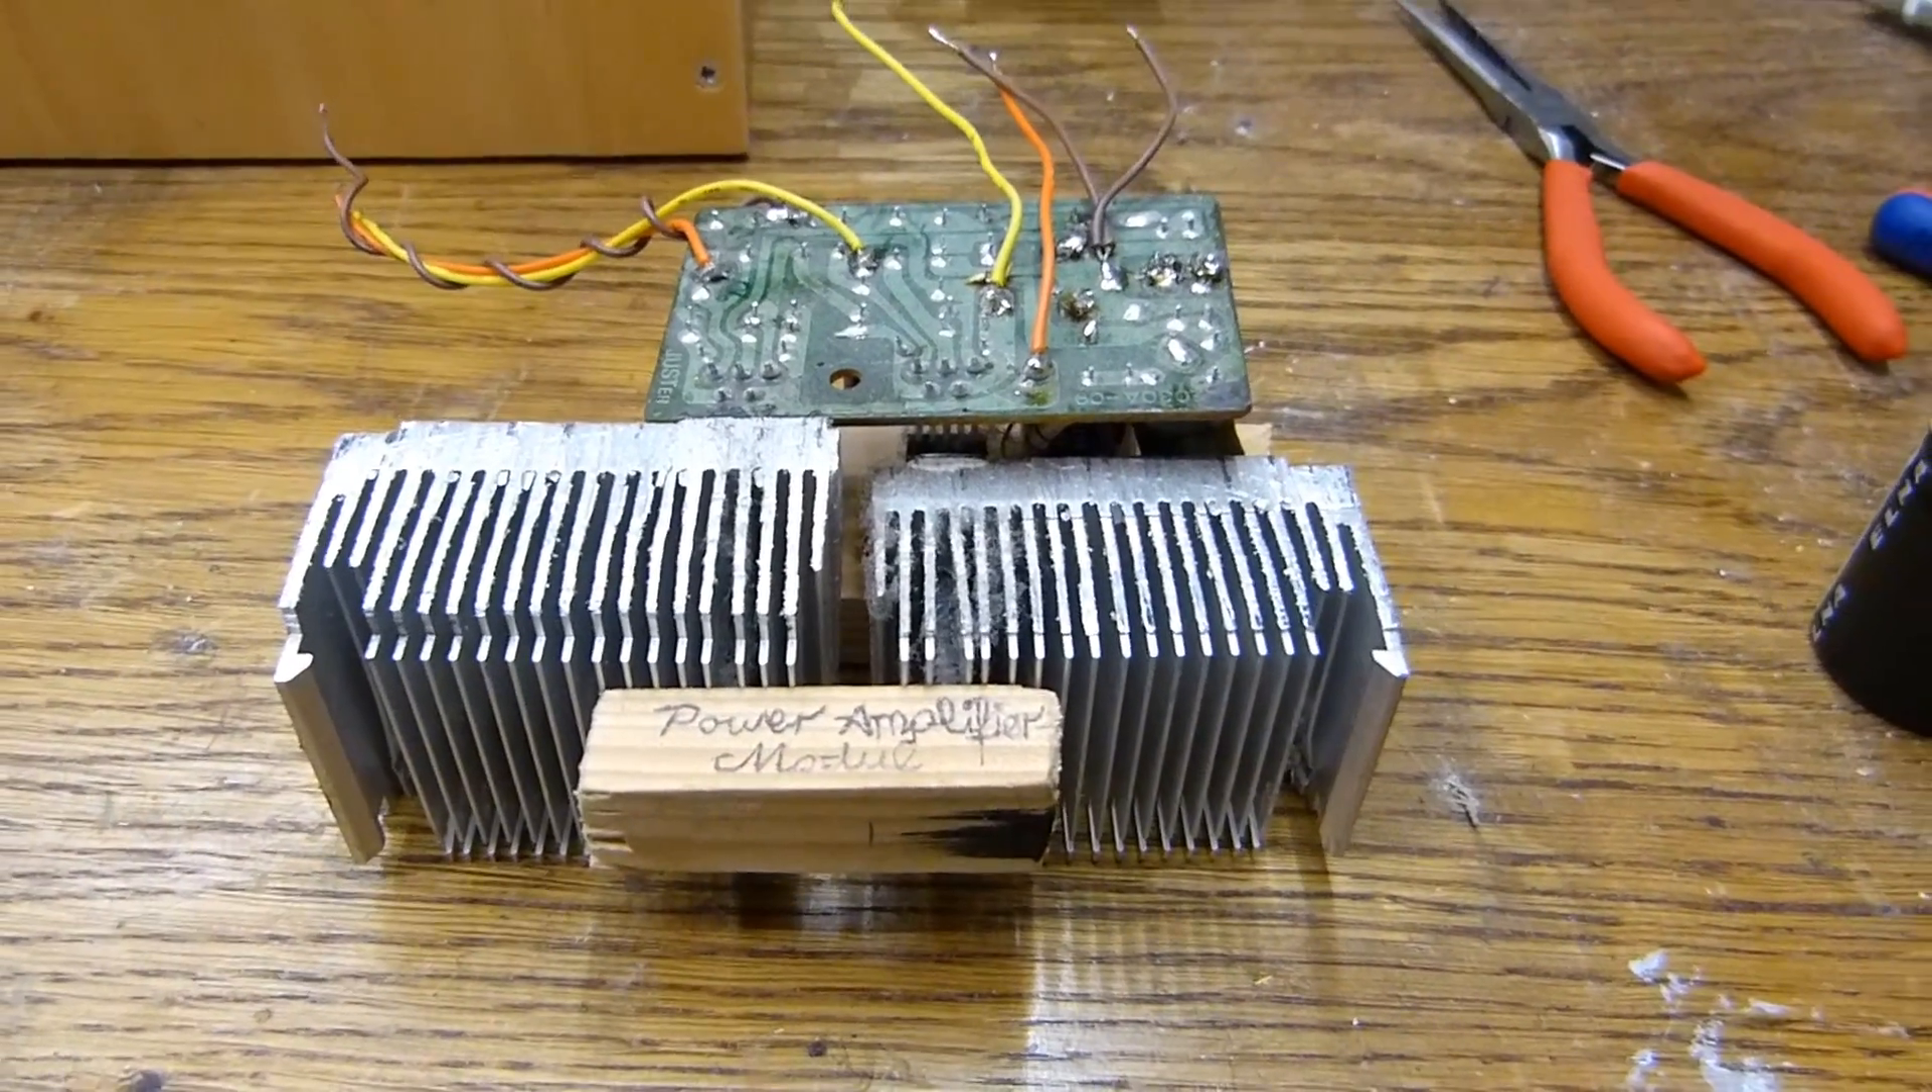Here we have that power amplifier module taken out of the unit.